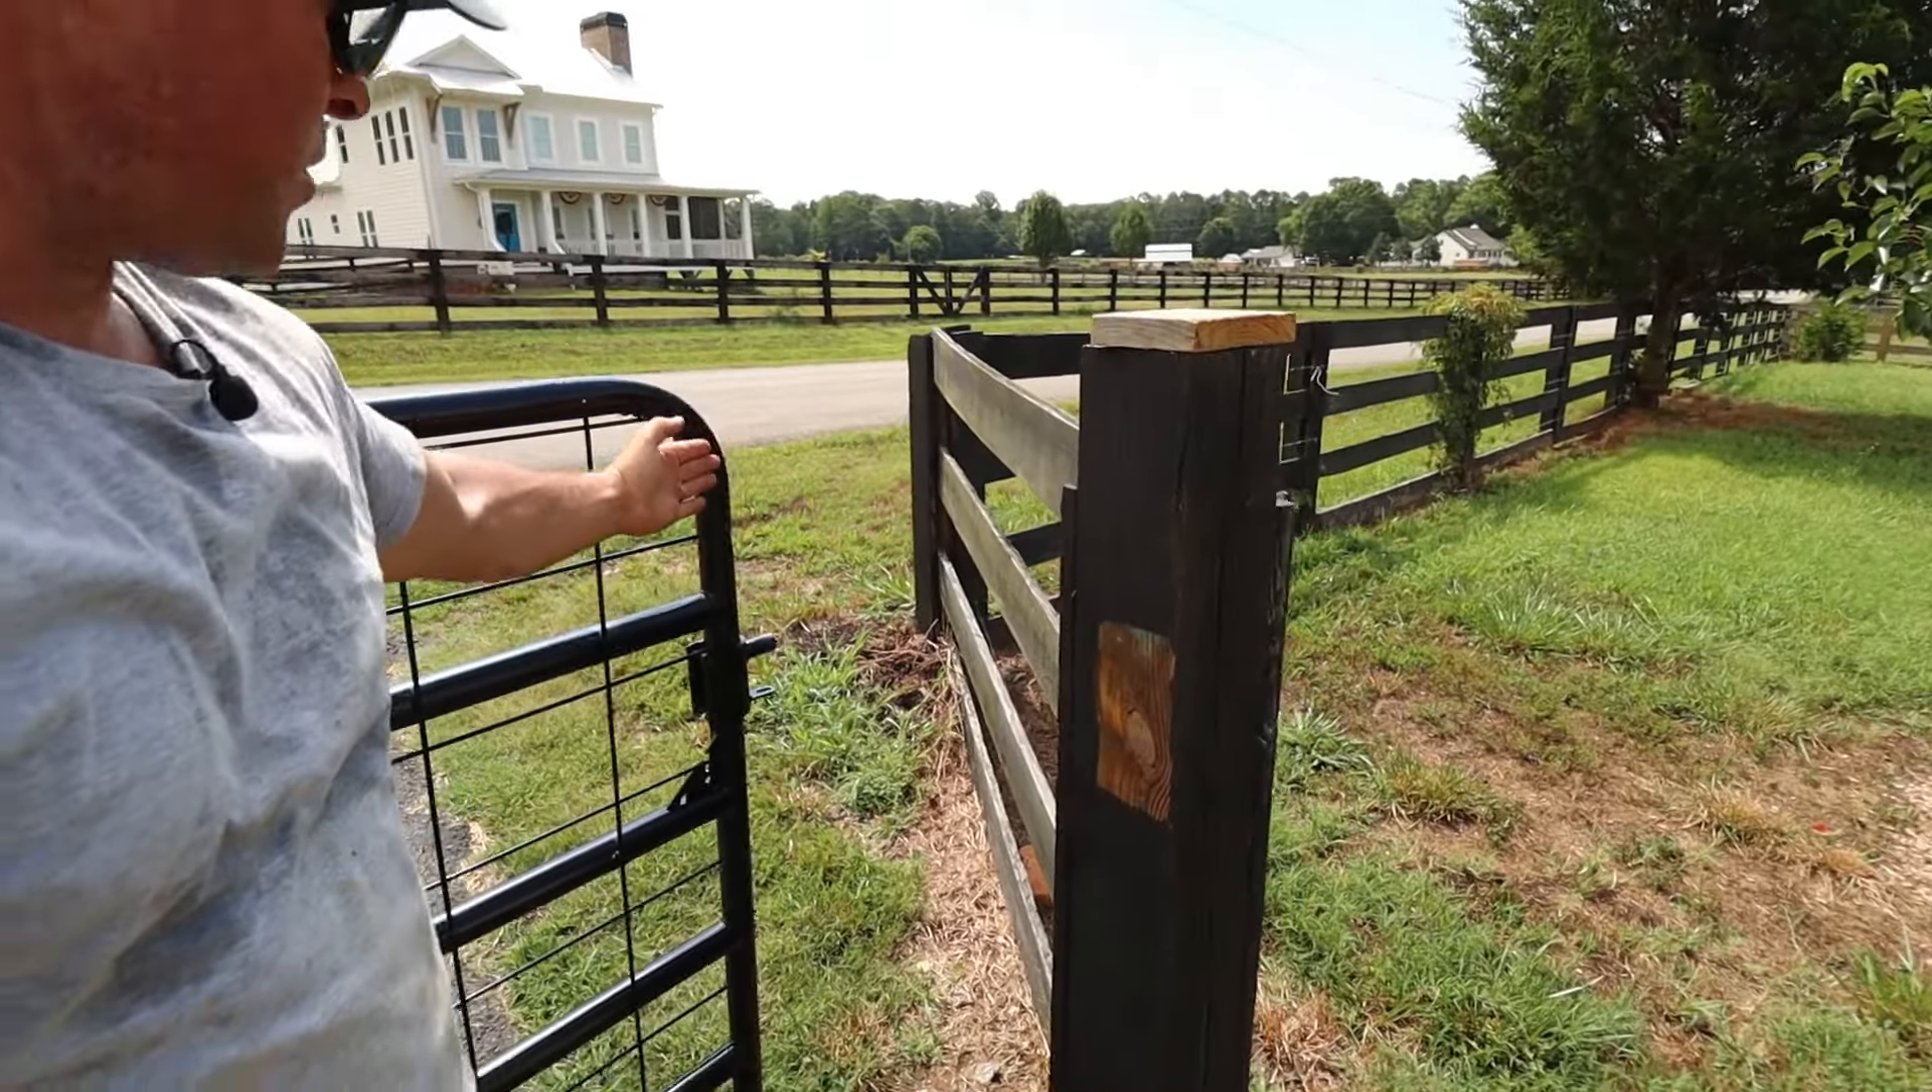But as you can see, we have this big gap right here.